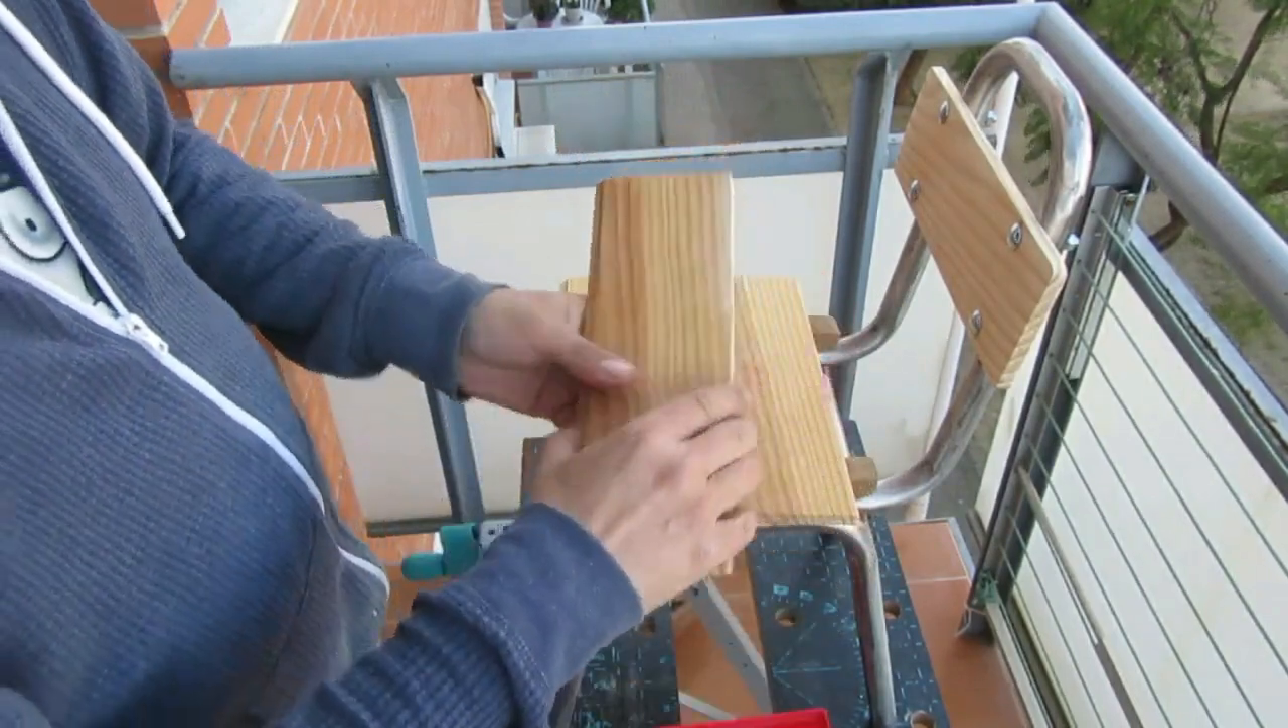Ya hemos colocado el respaldo, ahora vamos a liarnos con el asiento.